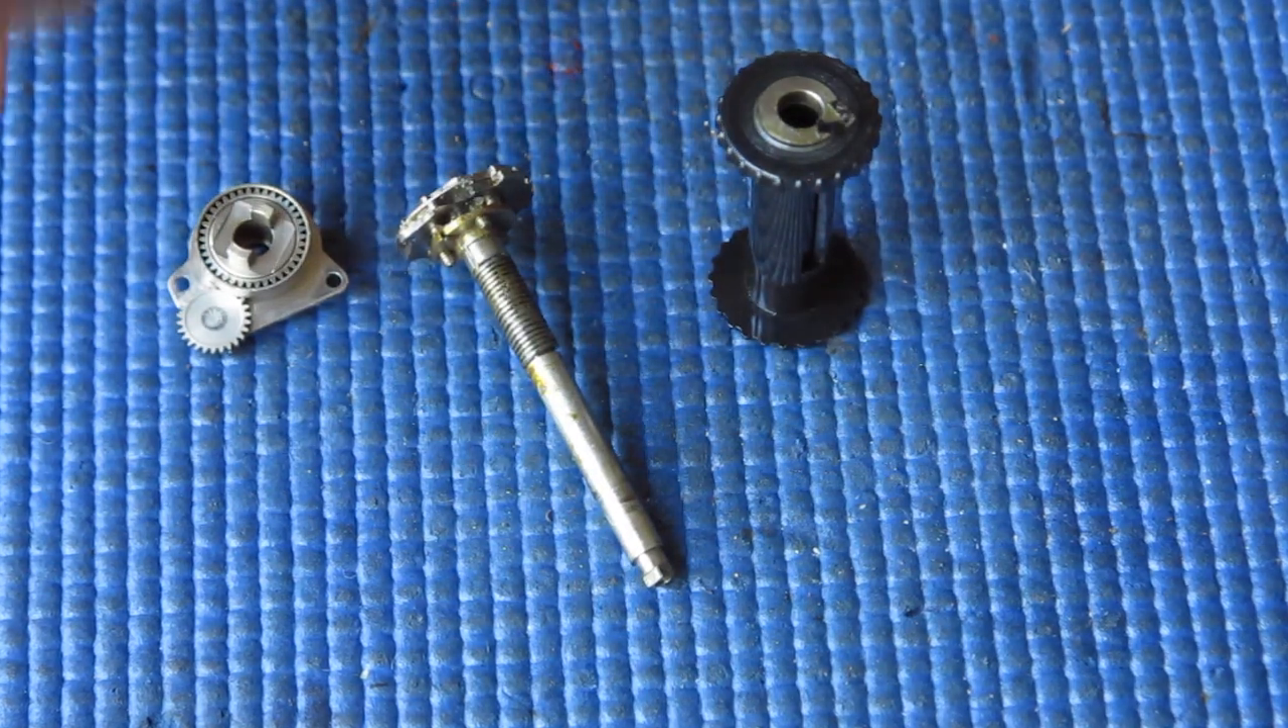Well, I've got the Film Advance shaft out of the camera.